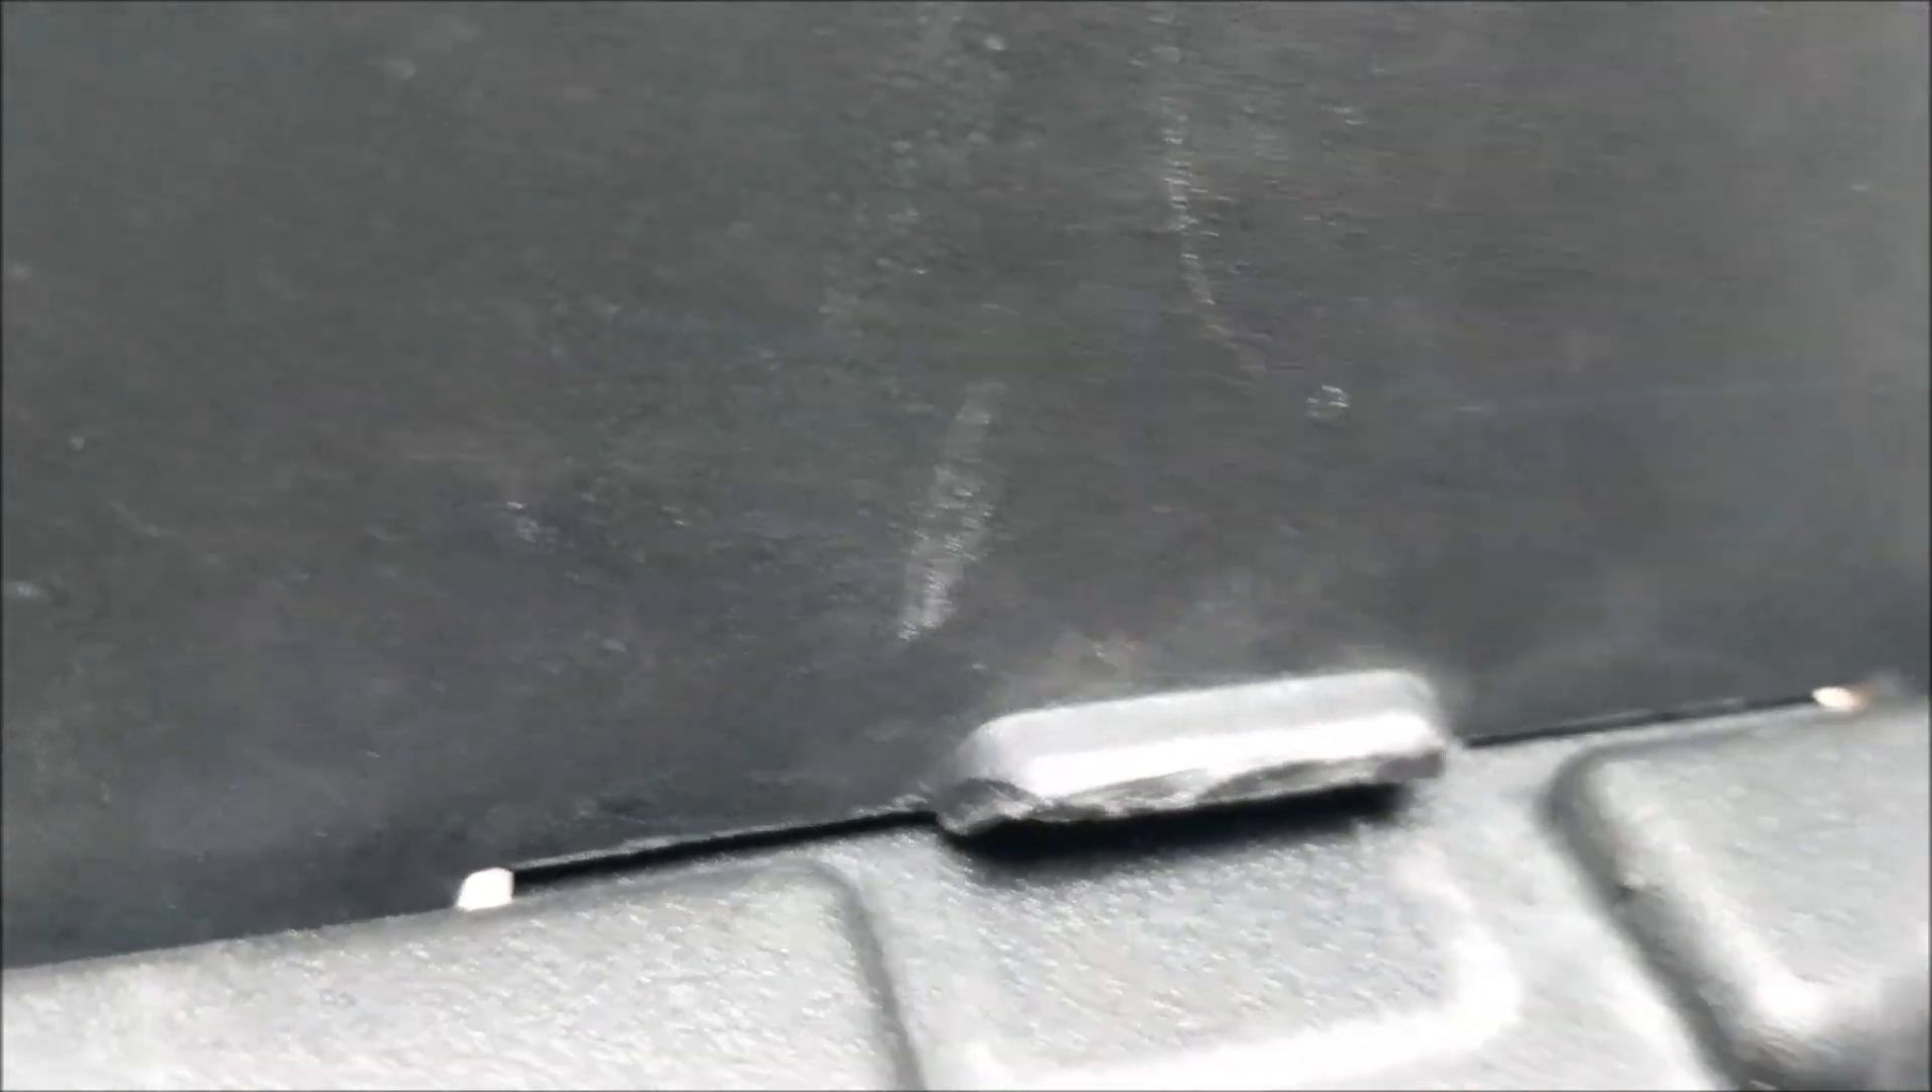And this tab here, you can see how far it sticks out.